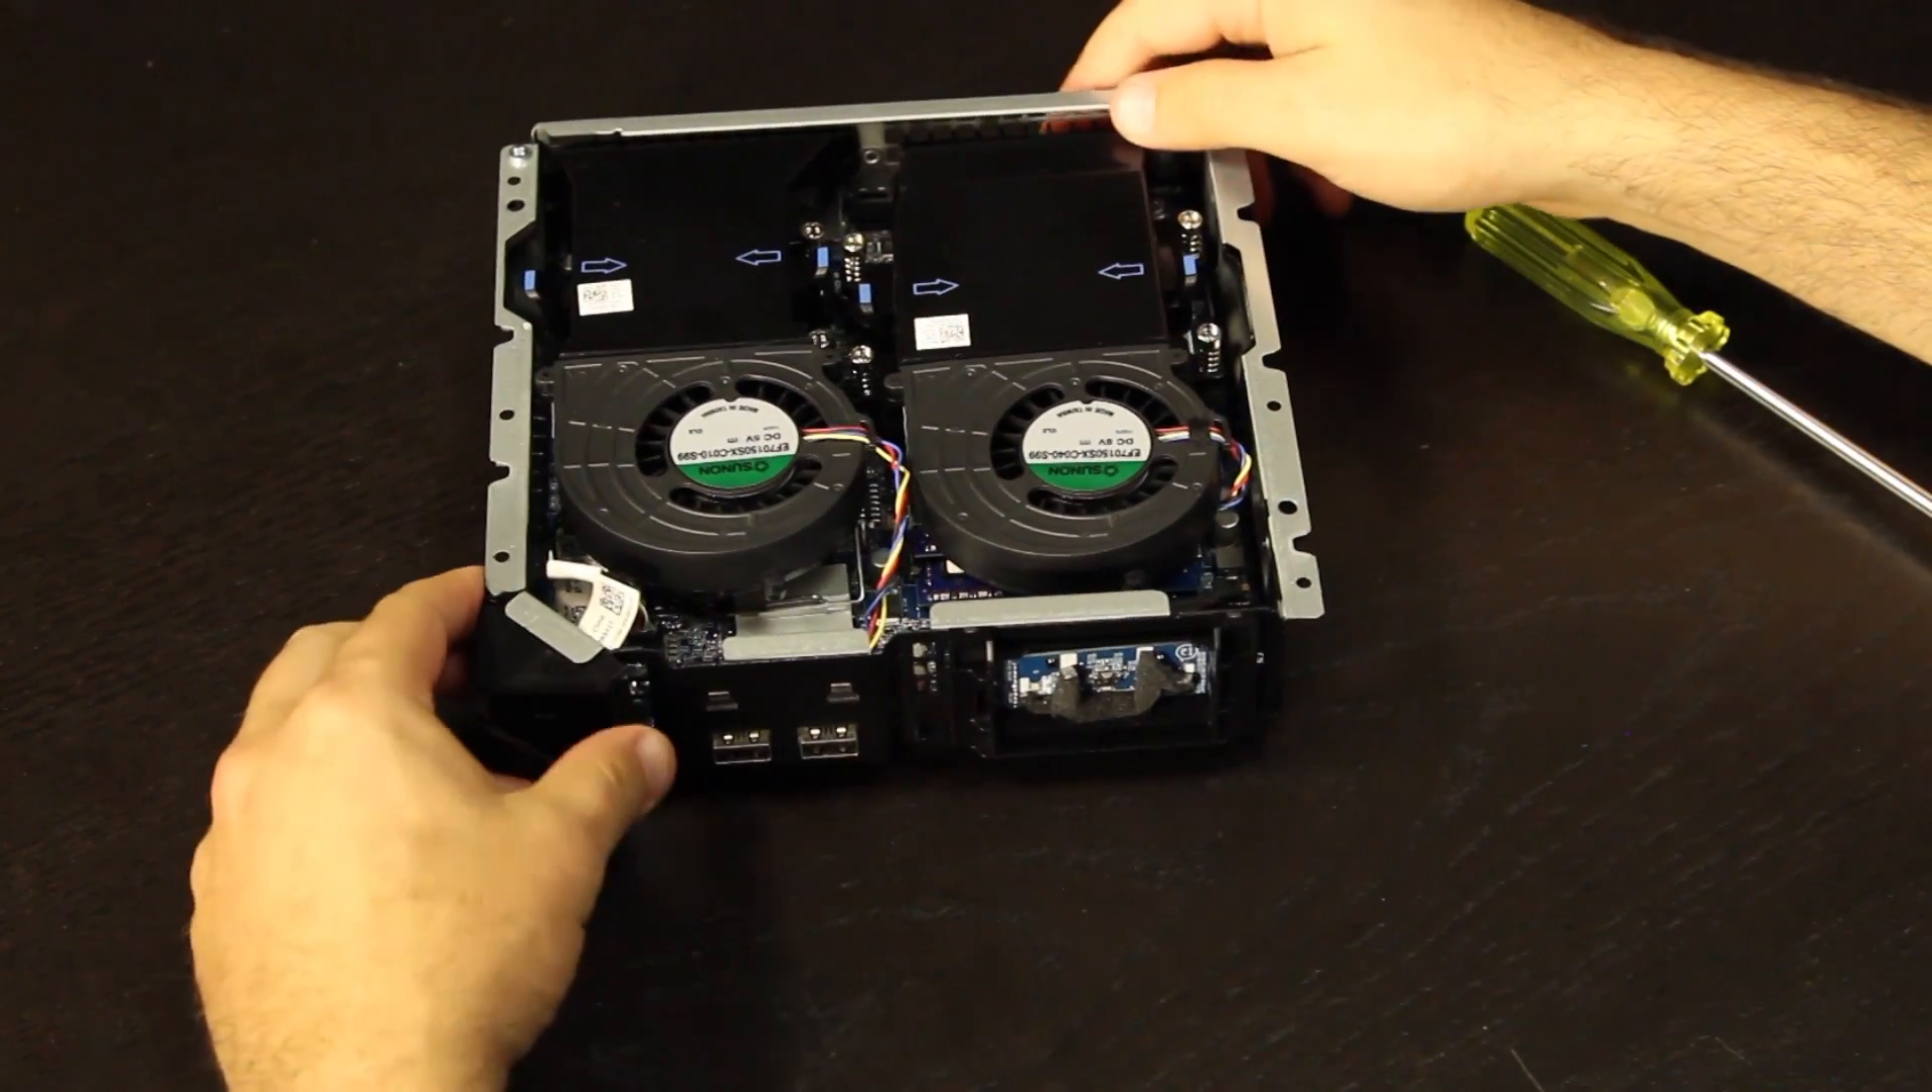I'm going to take the top shell off, and just like that, you have access to the inside of the Alpha system.